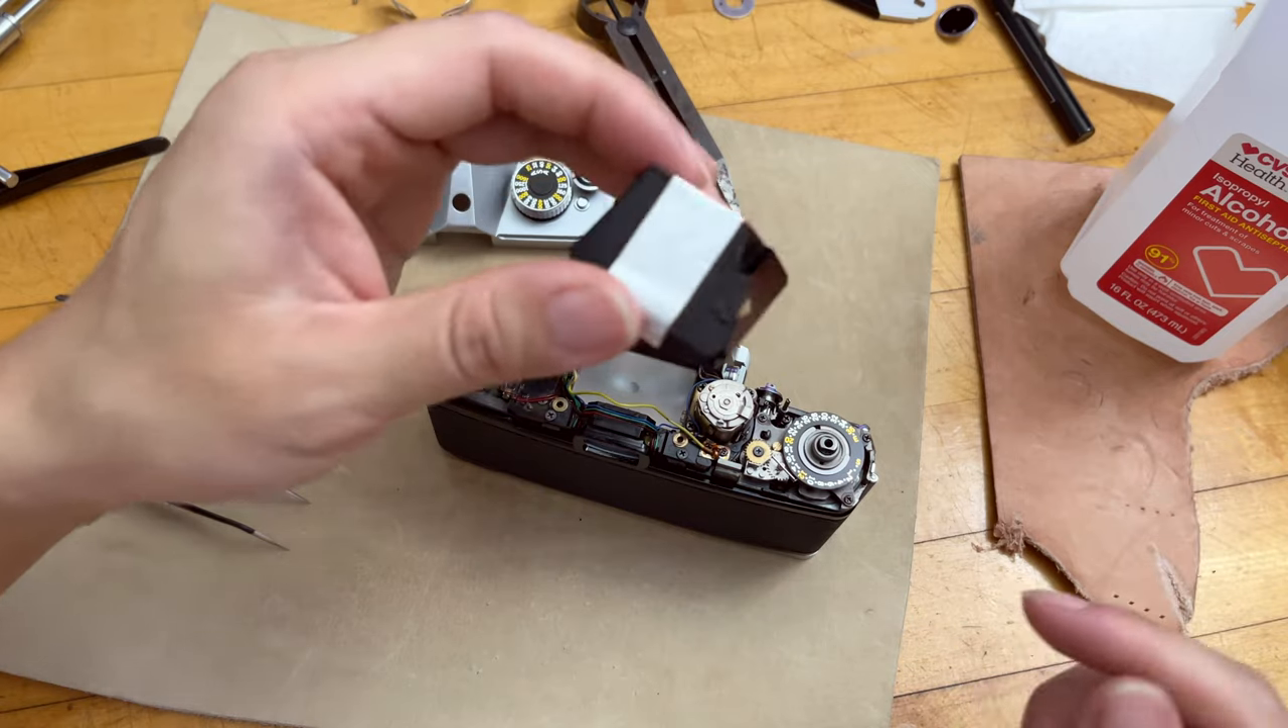And here you go. The prism is off.